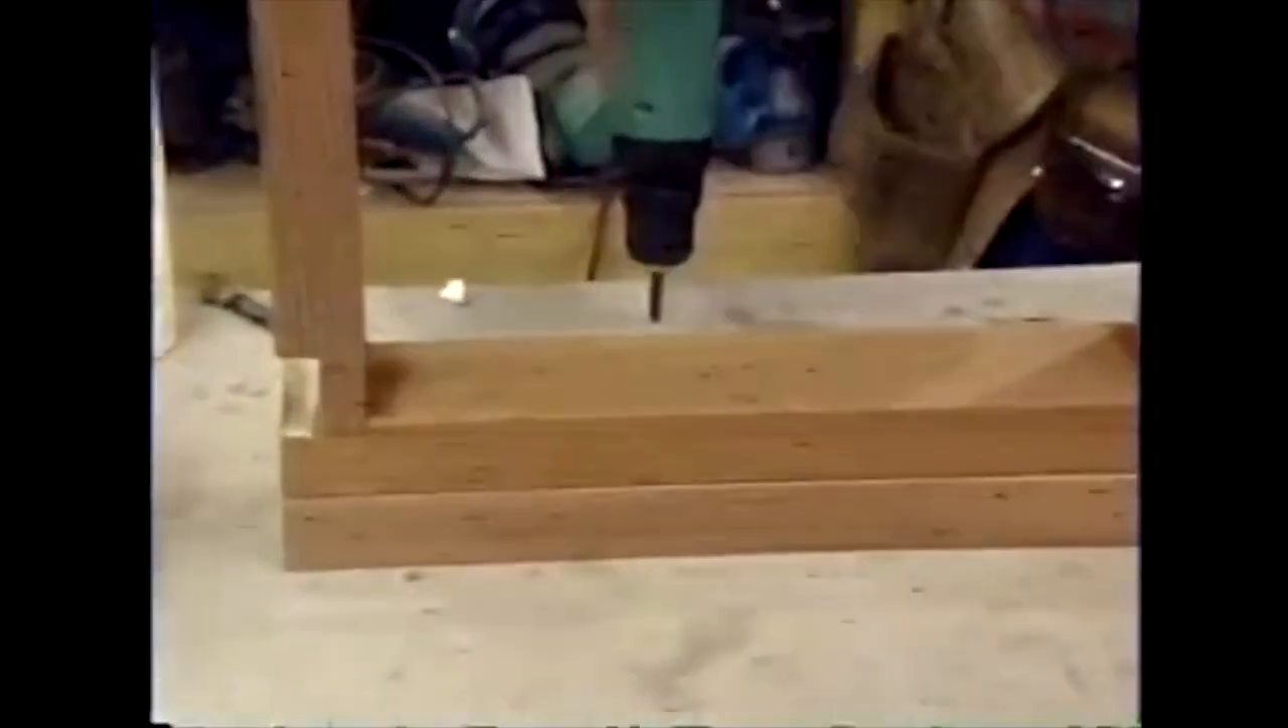I've doubled up the 2x4 on the front of the bench to give it some added support.